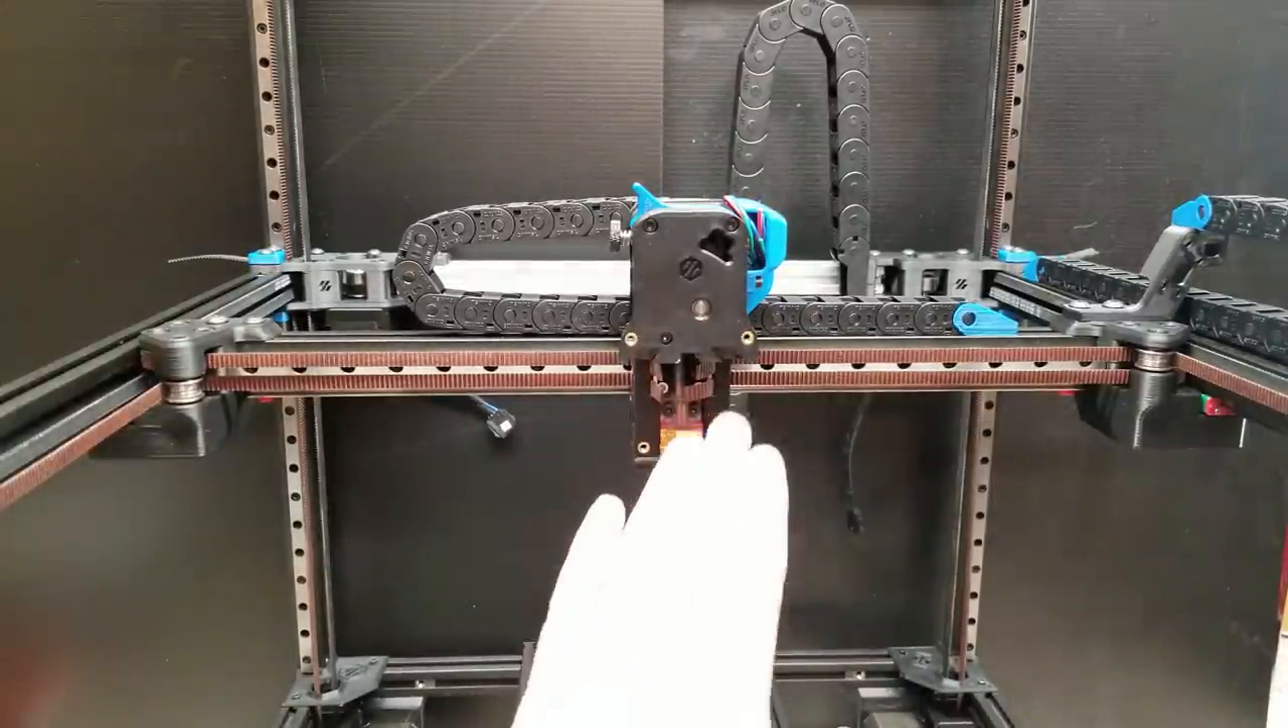Okay, now at this point, I've gone ahead and installed my XY belts.